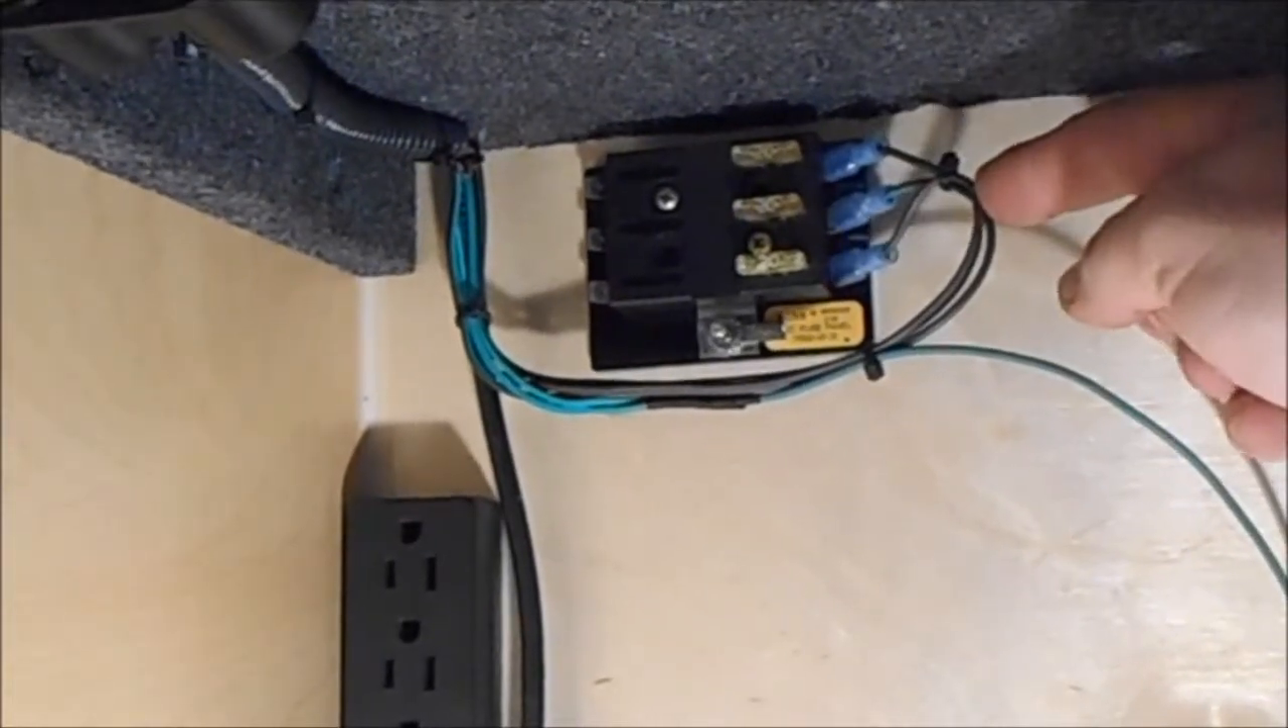Now you can see we put these three wires in these are three hot wires.